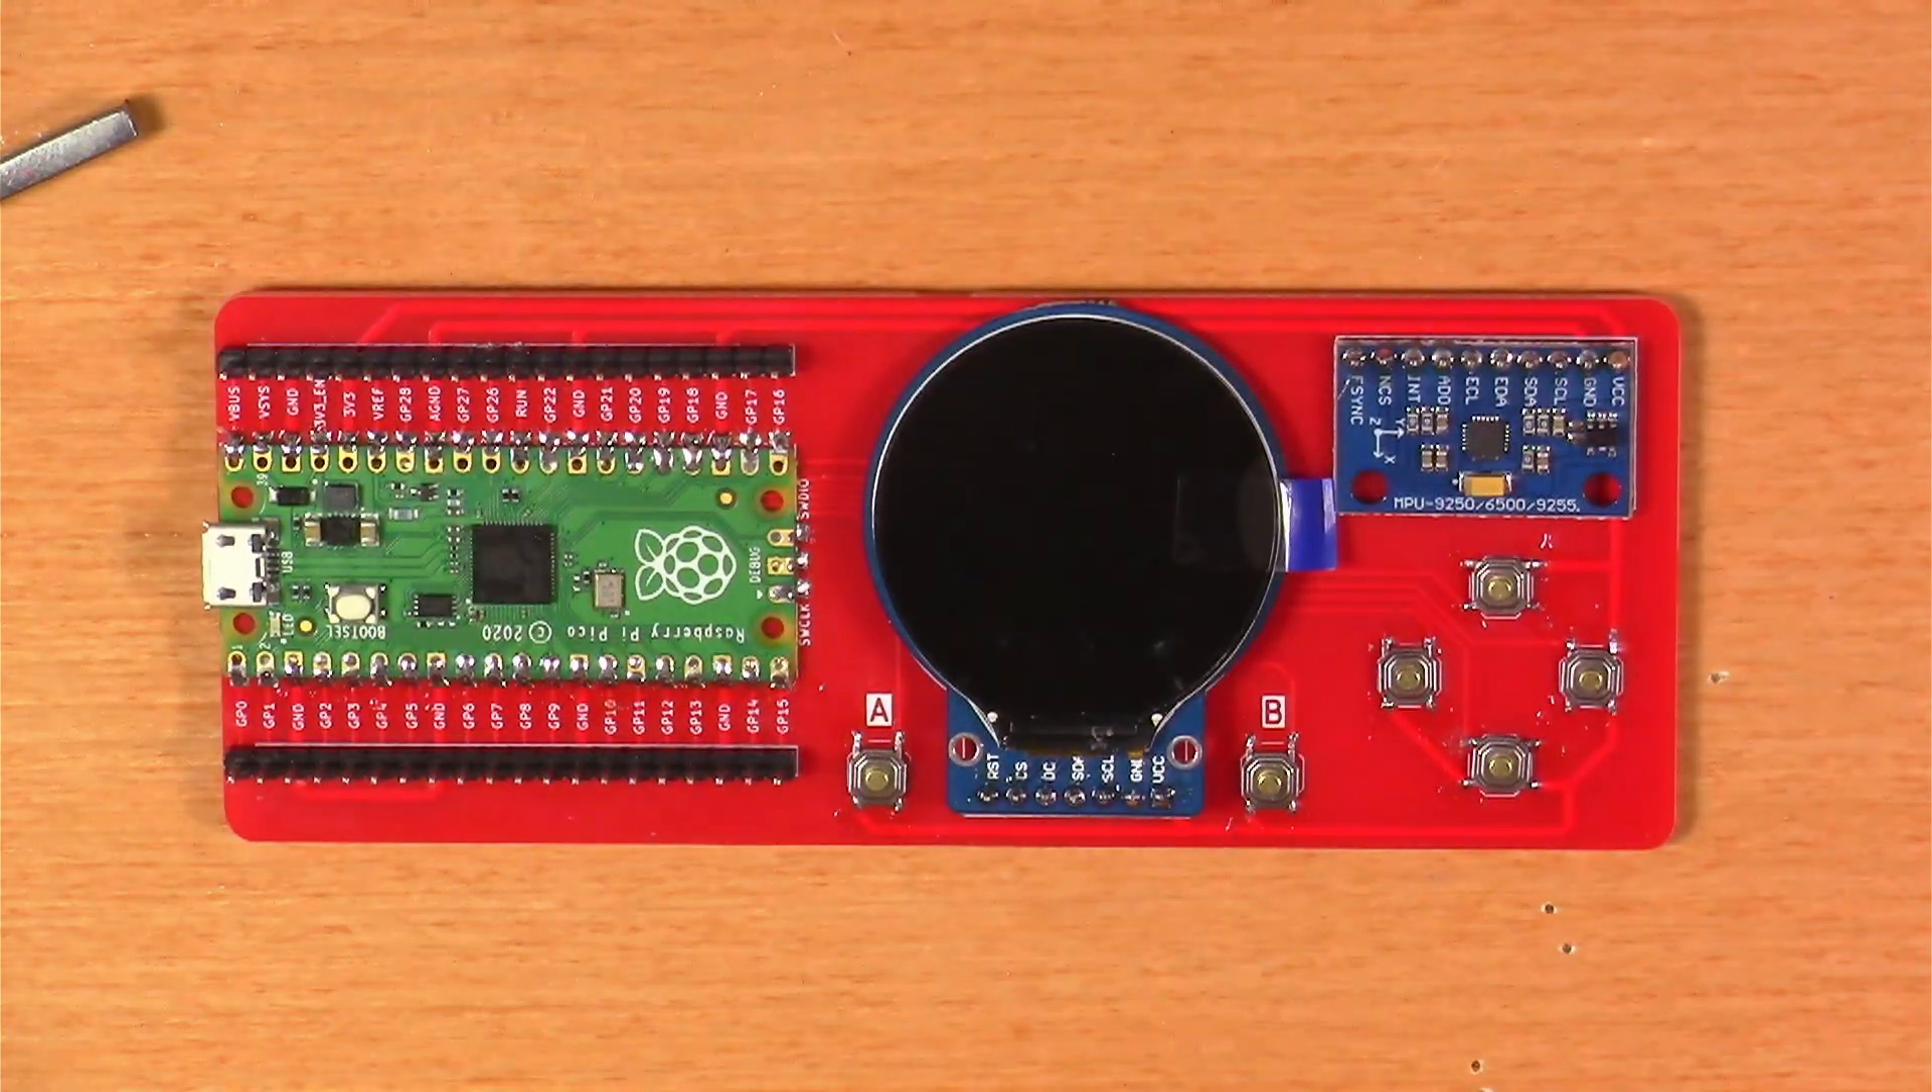The Centurion PCB assembly was complete.